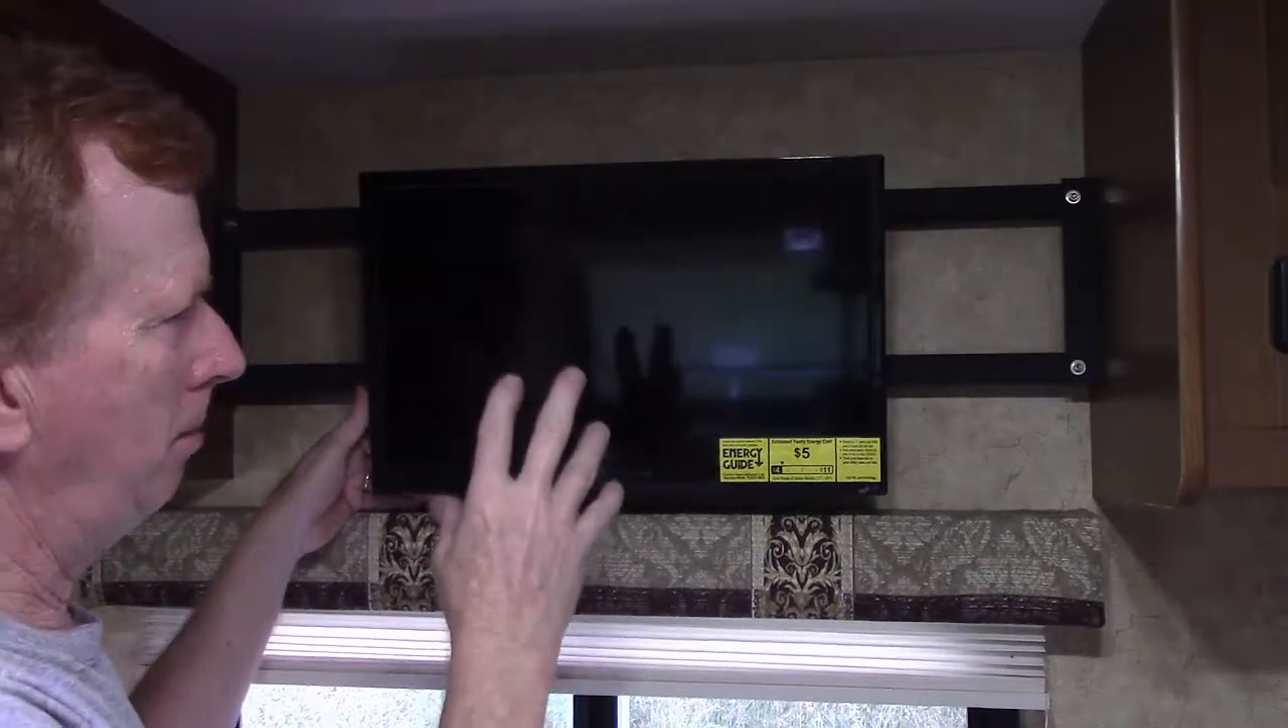So I have the TV mounted on our brackets between our between our cabinets.